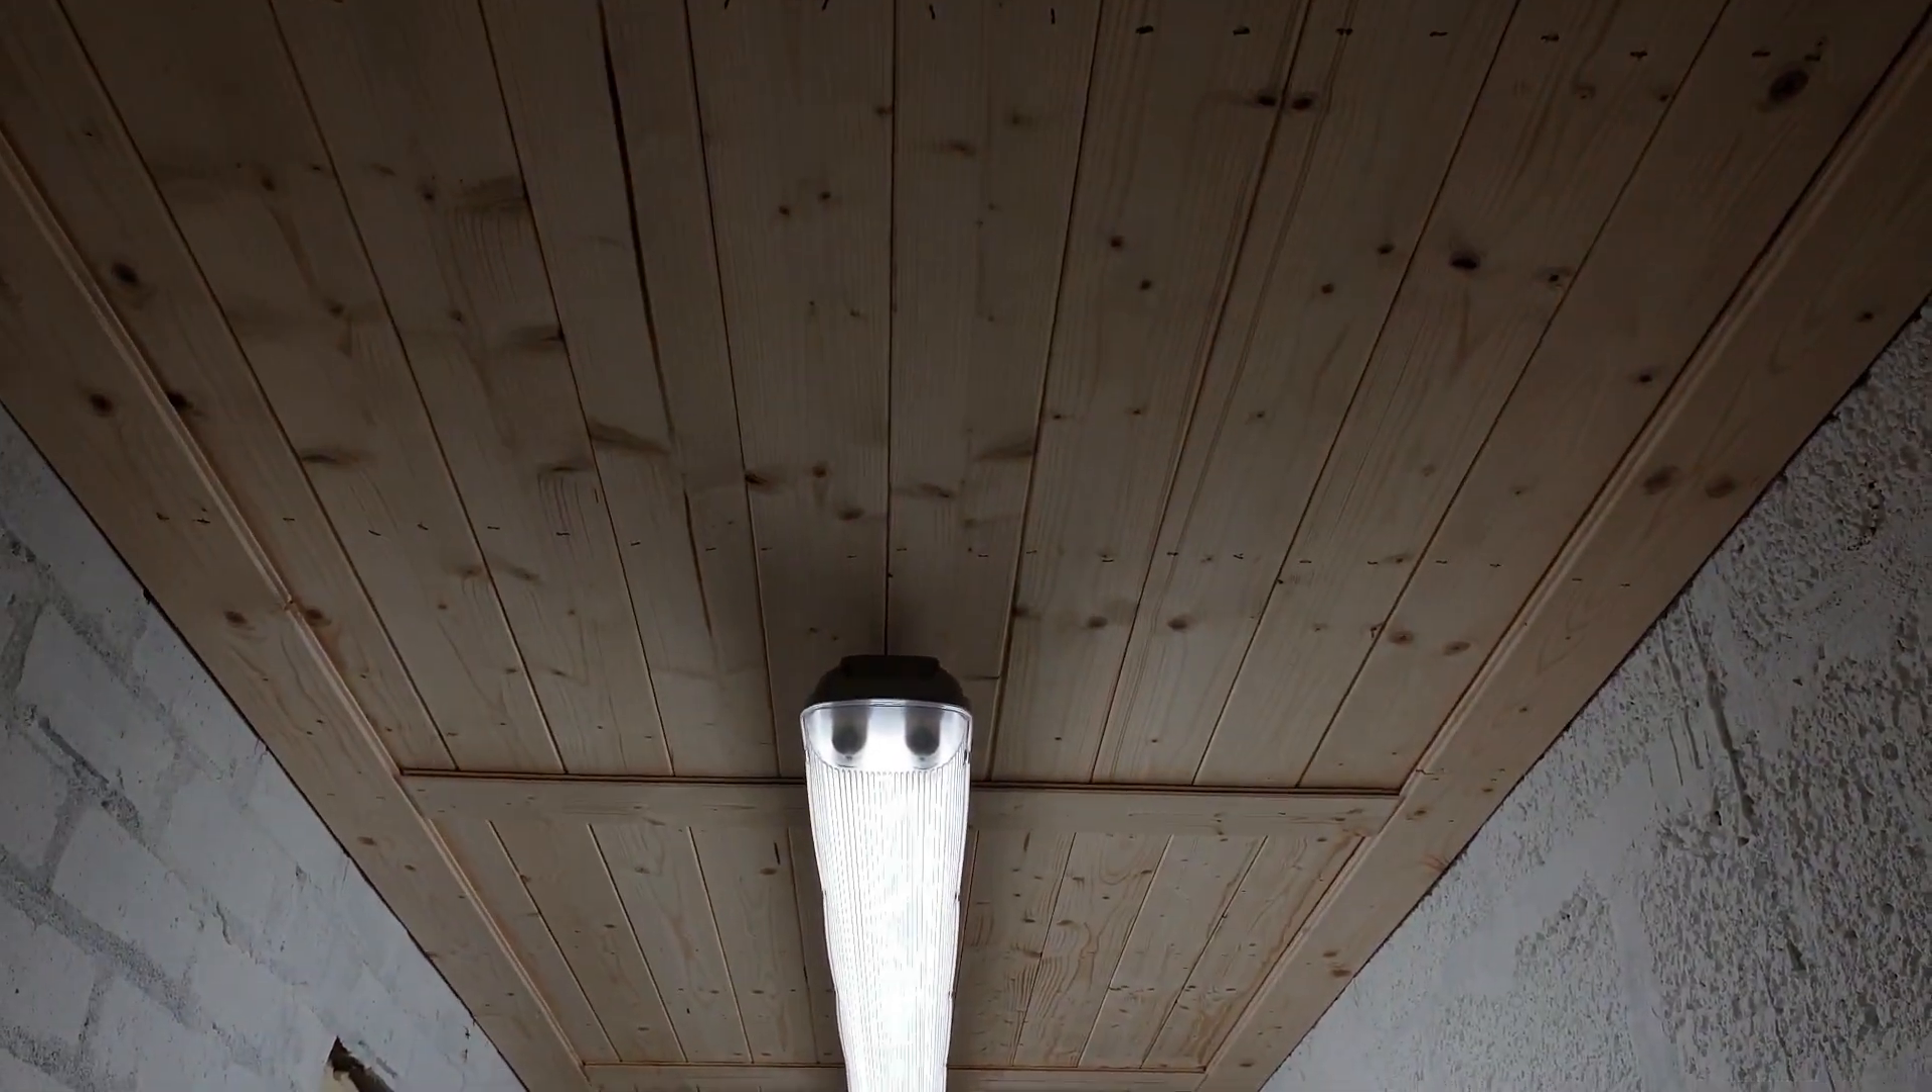The ceilings all finished now and looking tidy with that strip light there.